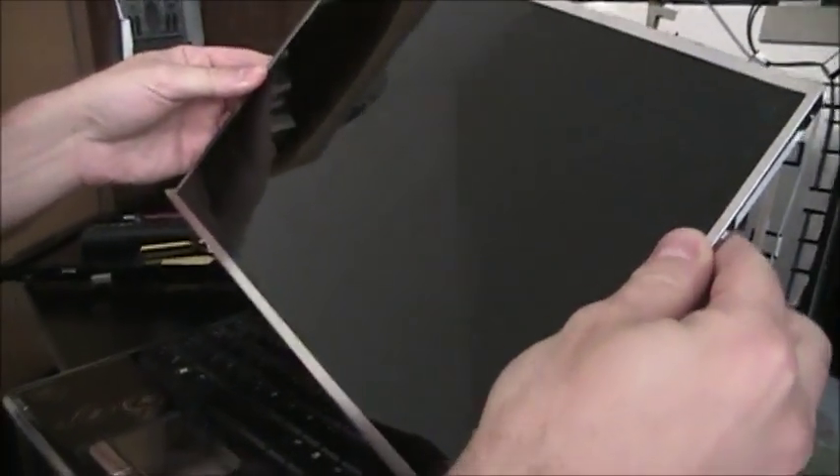This is the old screen. And it is completely disconnected from the laptop.